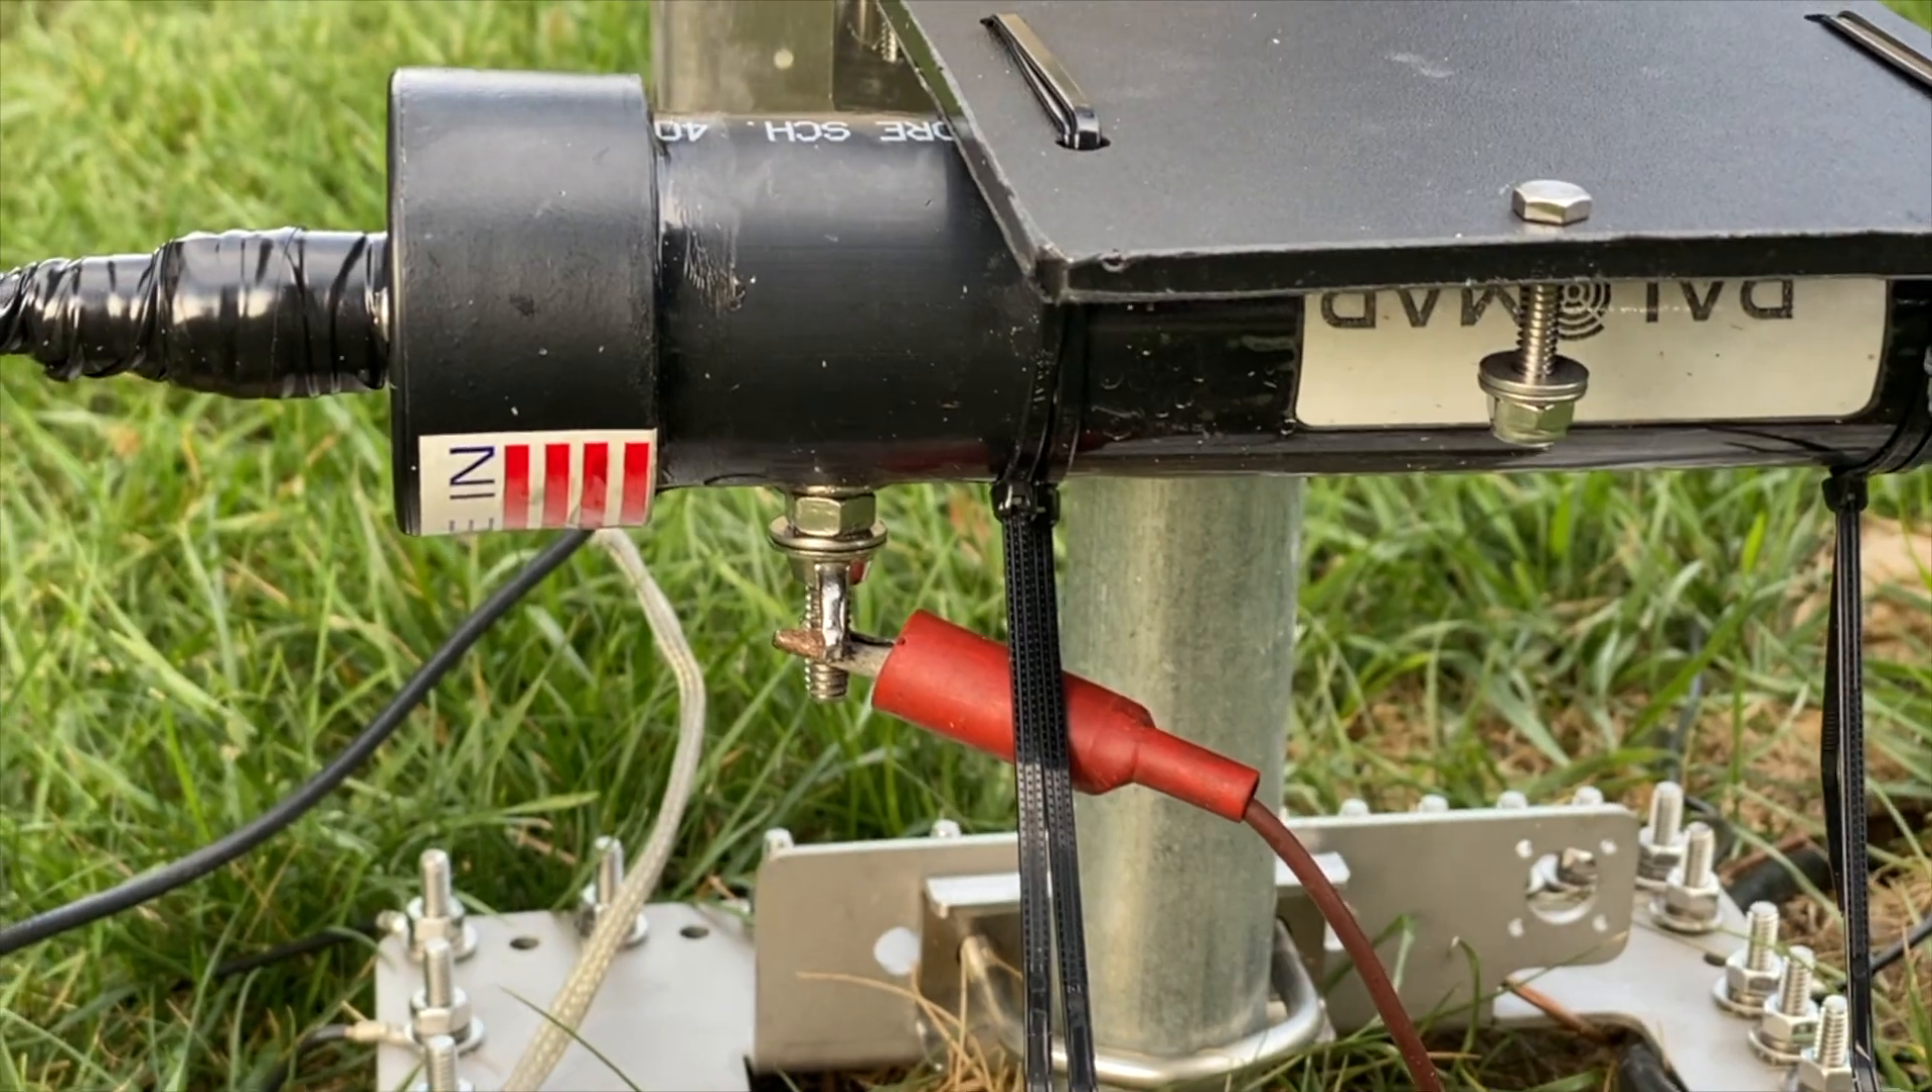I still have to add a wire in place of this jumper clip lead here.